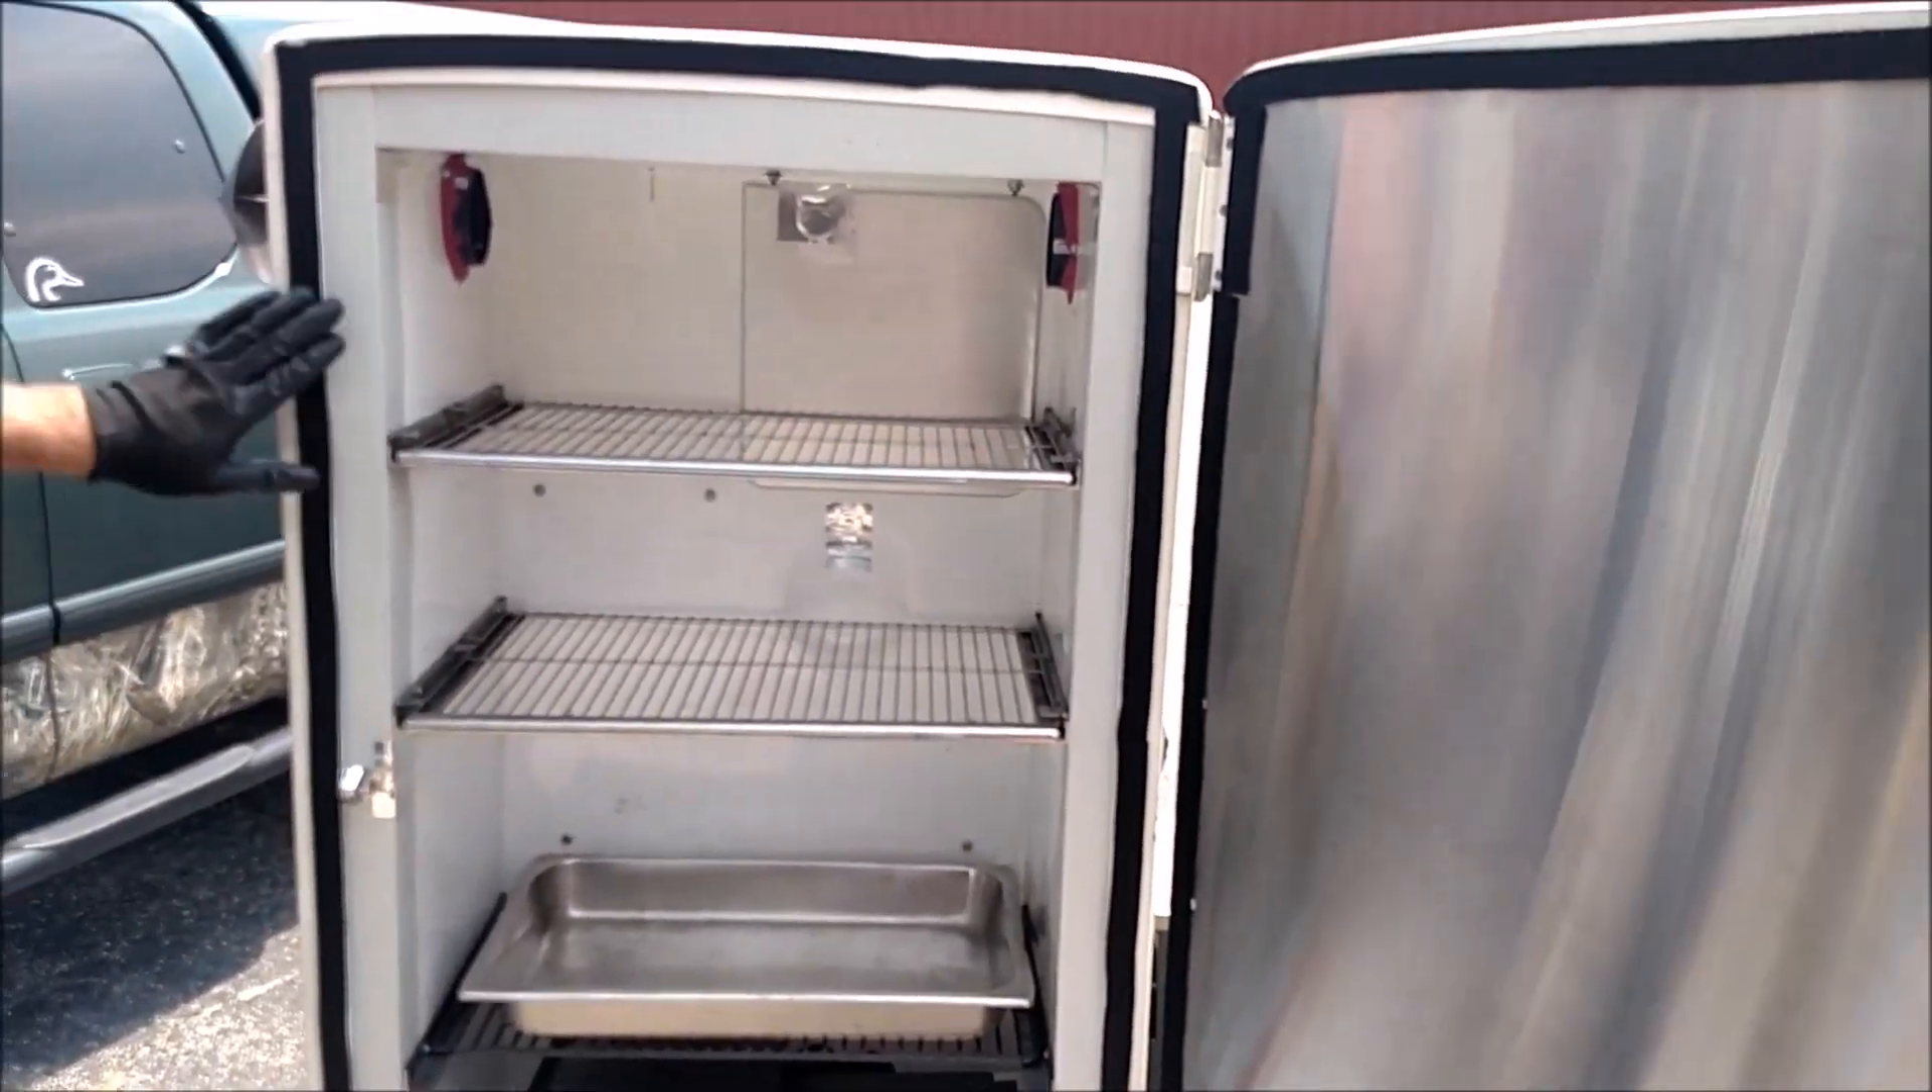We got our gasket applied. It worked out nice on this one.